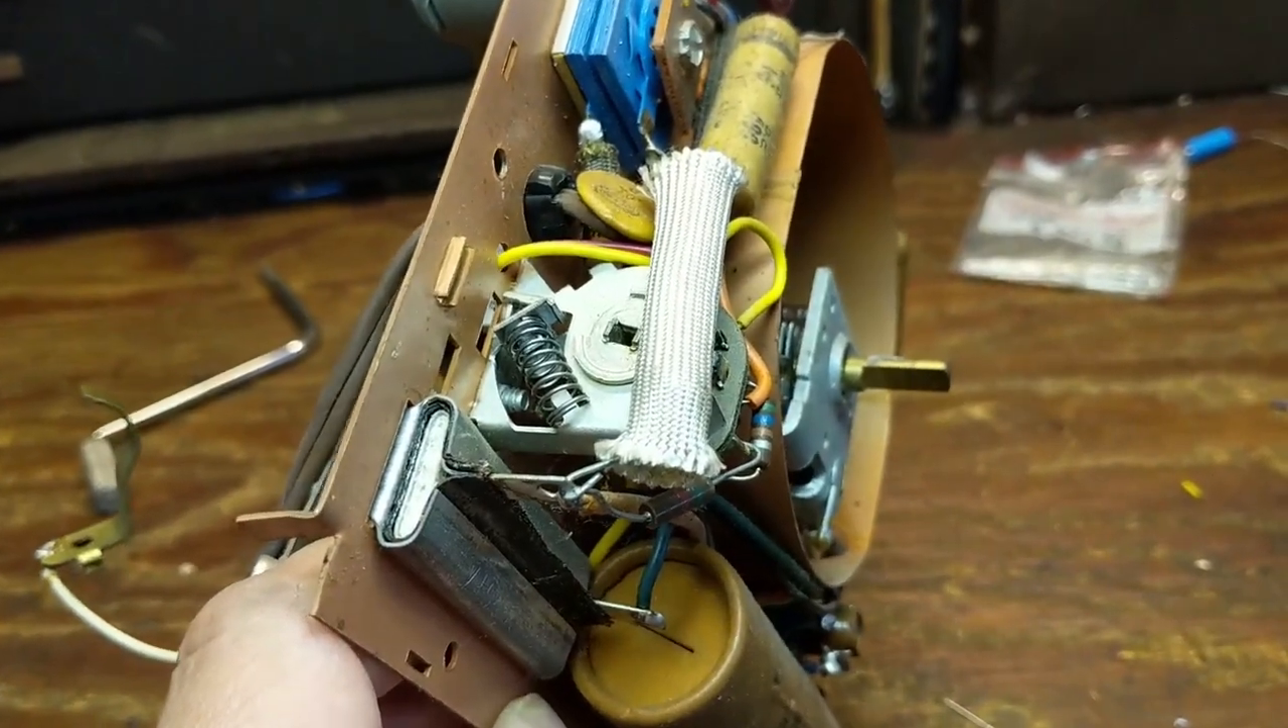Alright, well, I've got the, uh, chassis uninstalled.